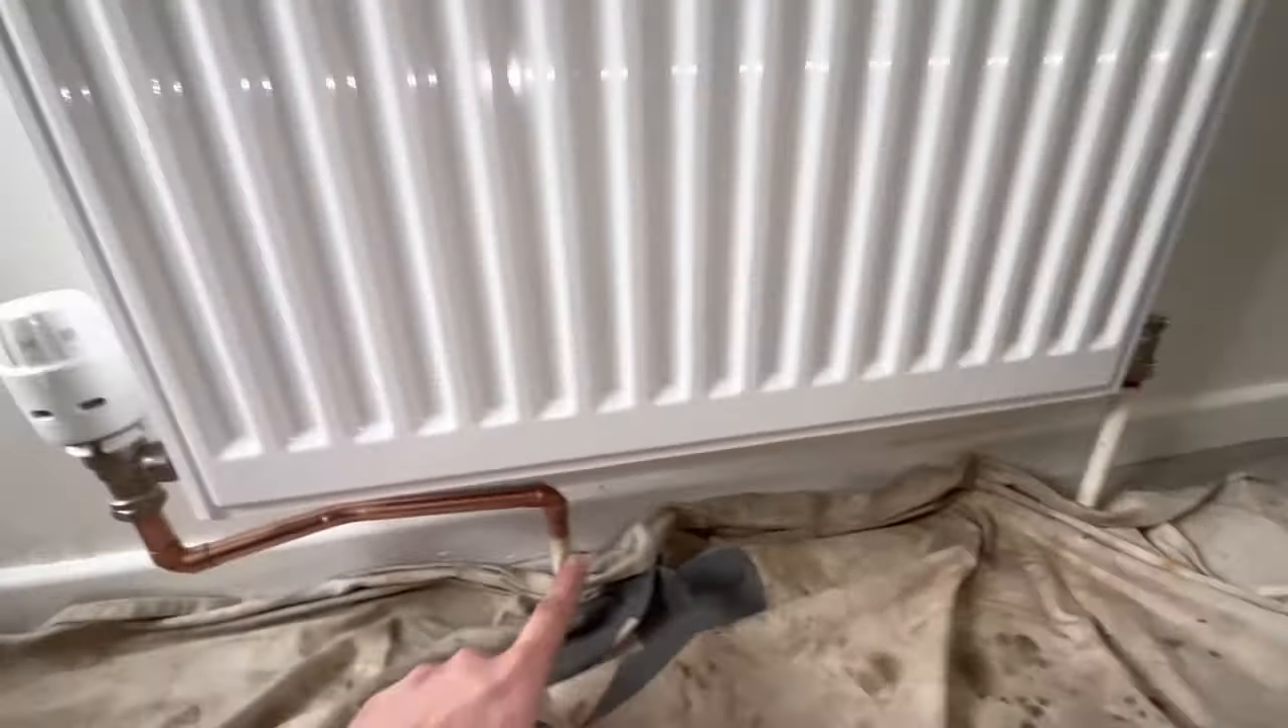That's the radiator all done that much went straight in.